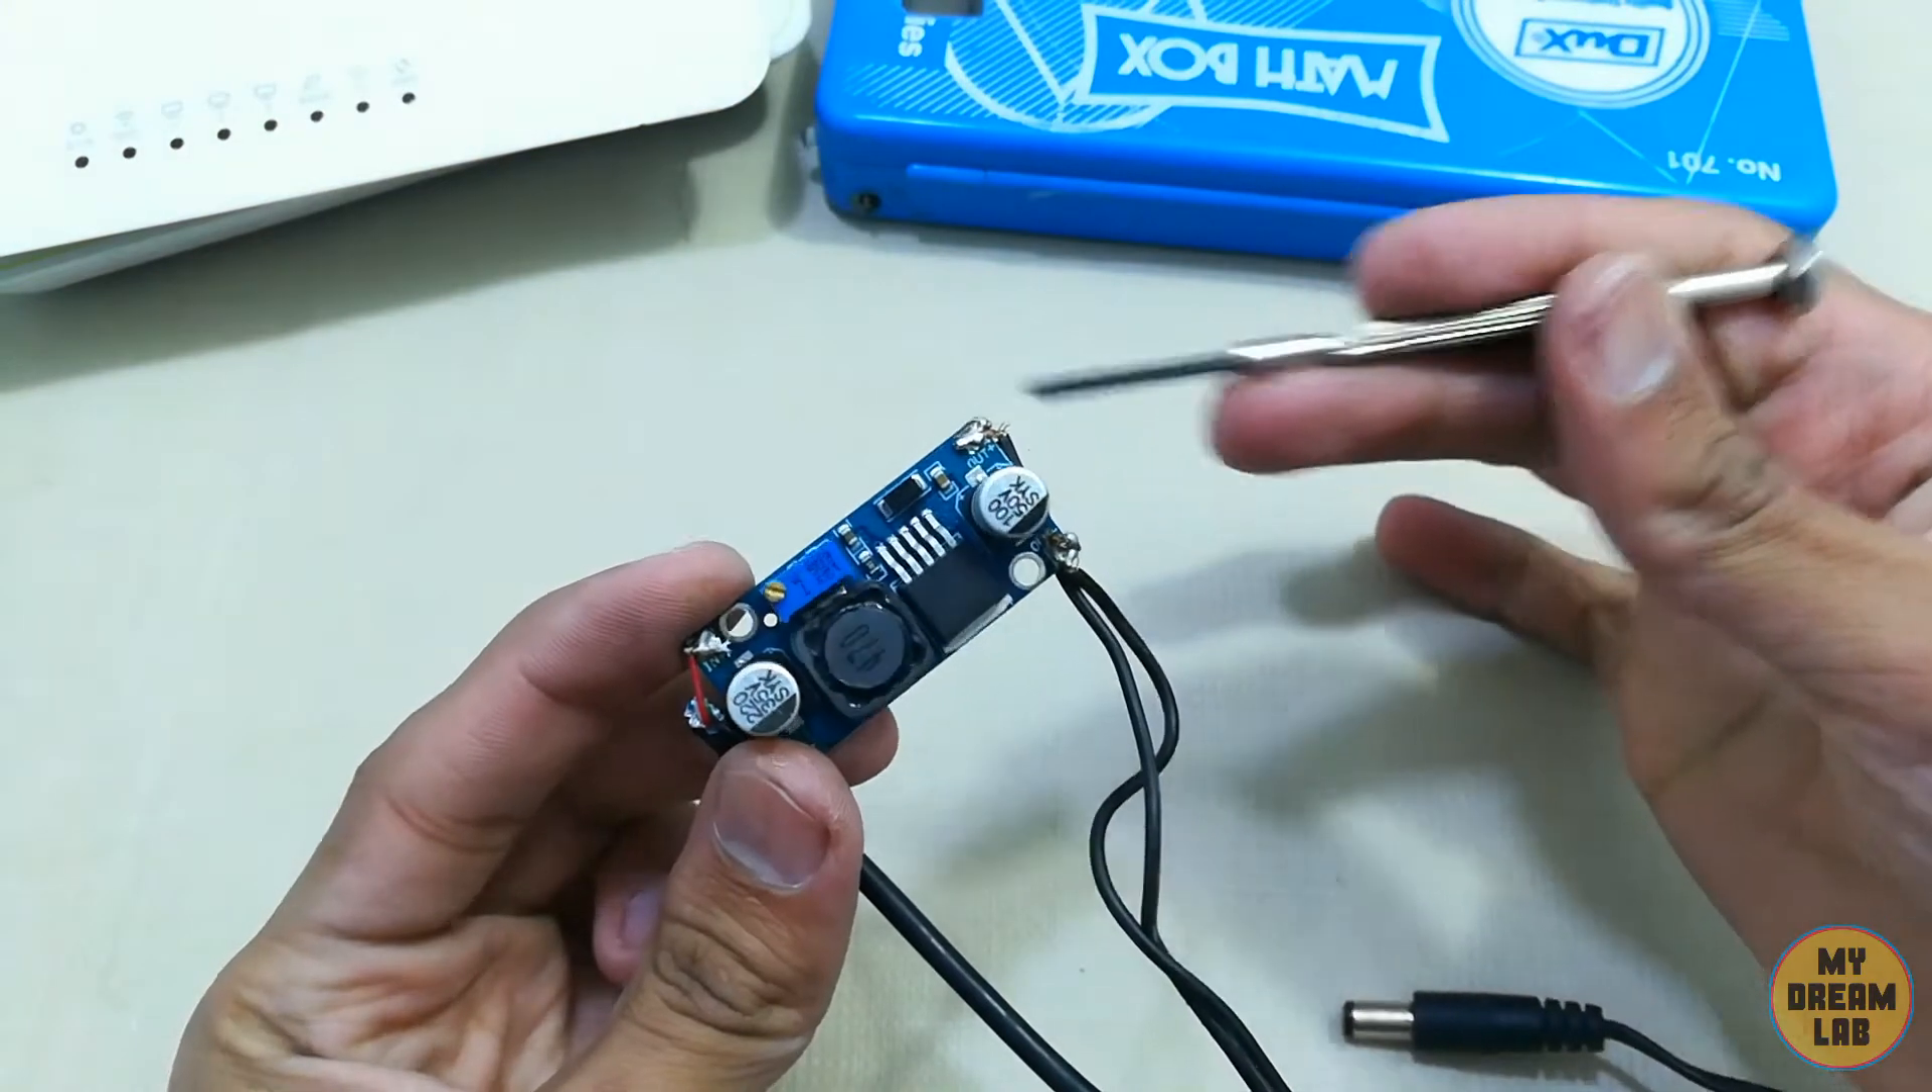ہم نے ان وائر کے کنیکشن کو یہاں پر اس مڈیول کے ساتھ لگا دی ہے۔